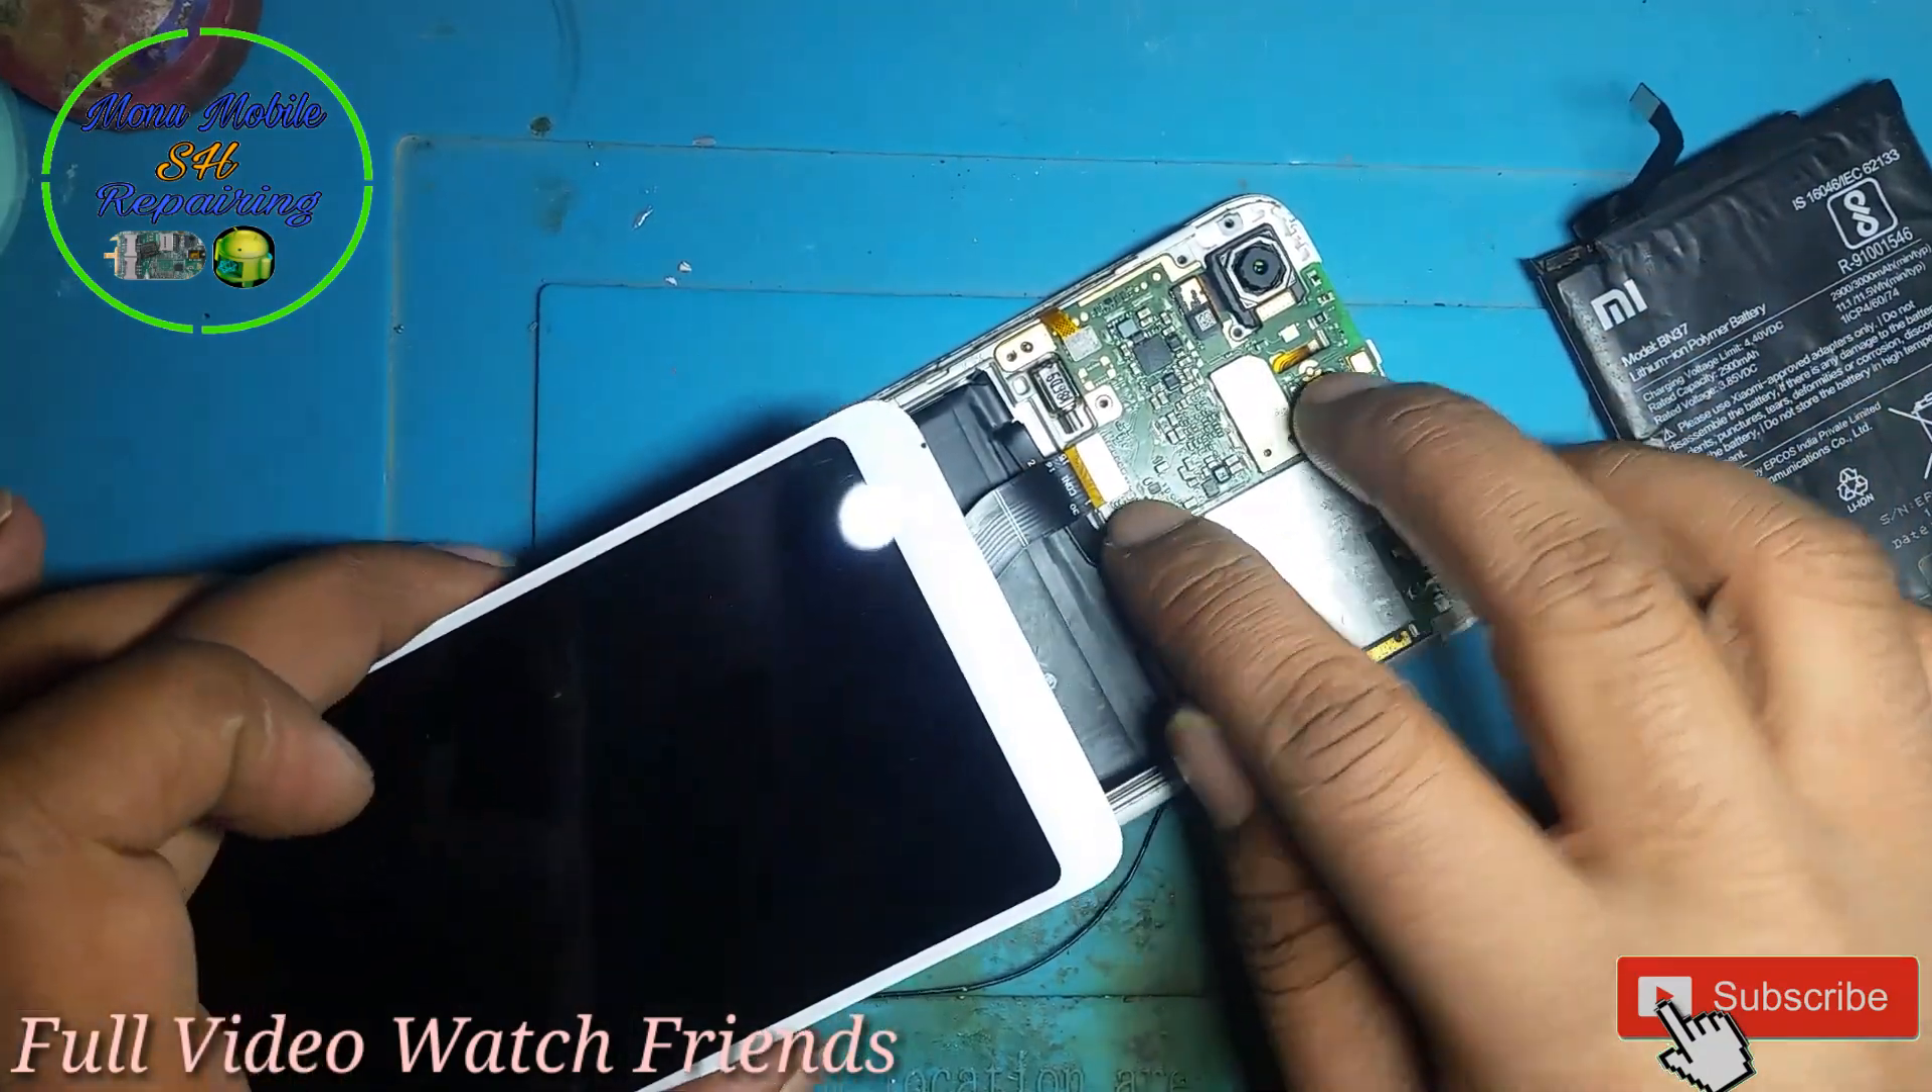मैंने बैटरी यहाँ पर नहीं डाली है।